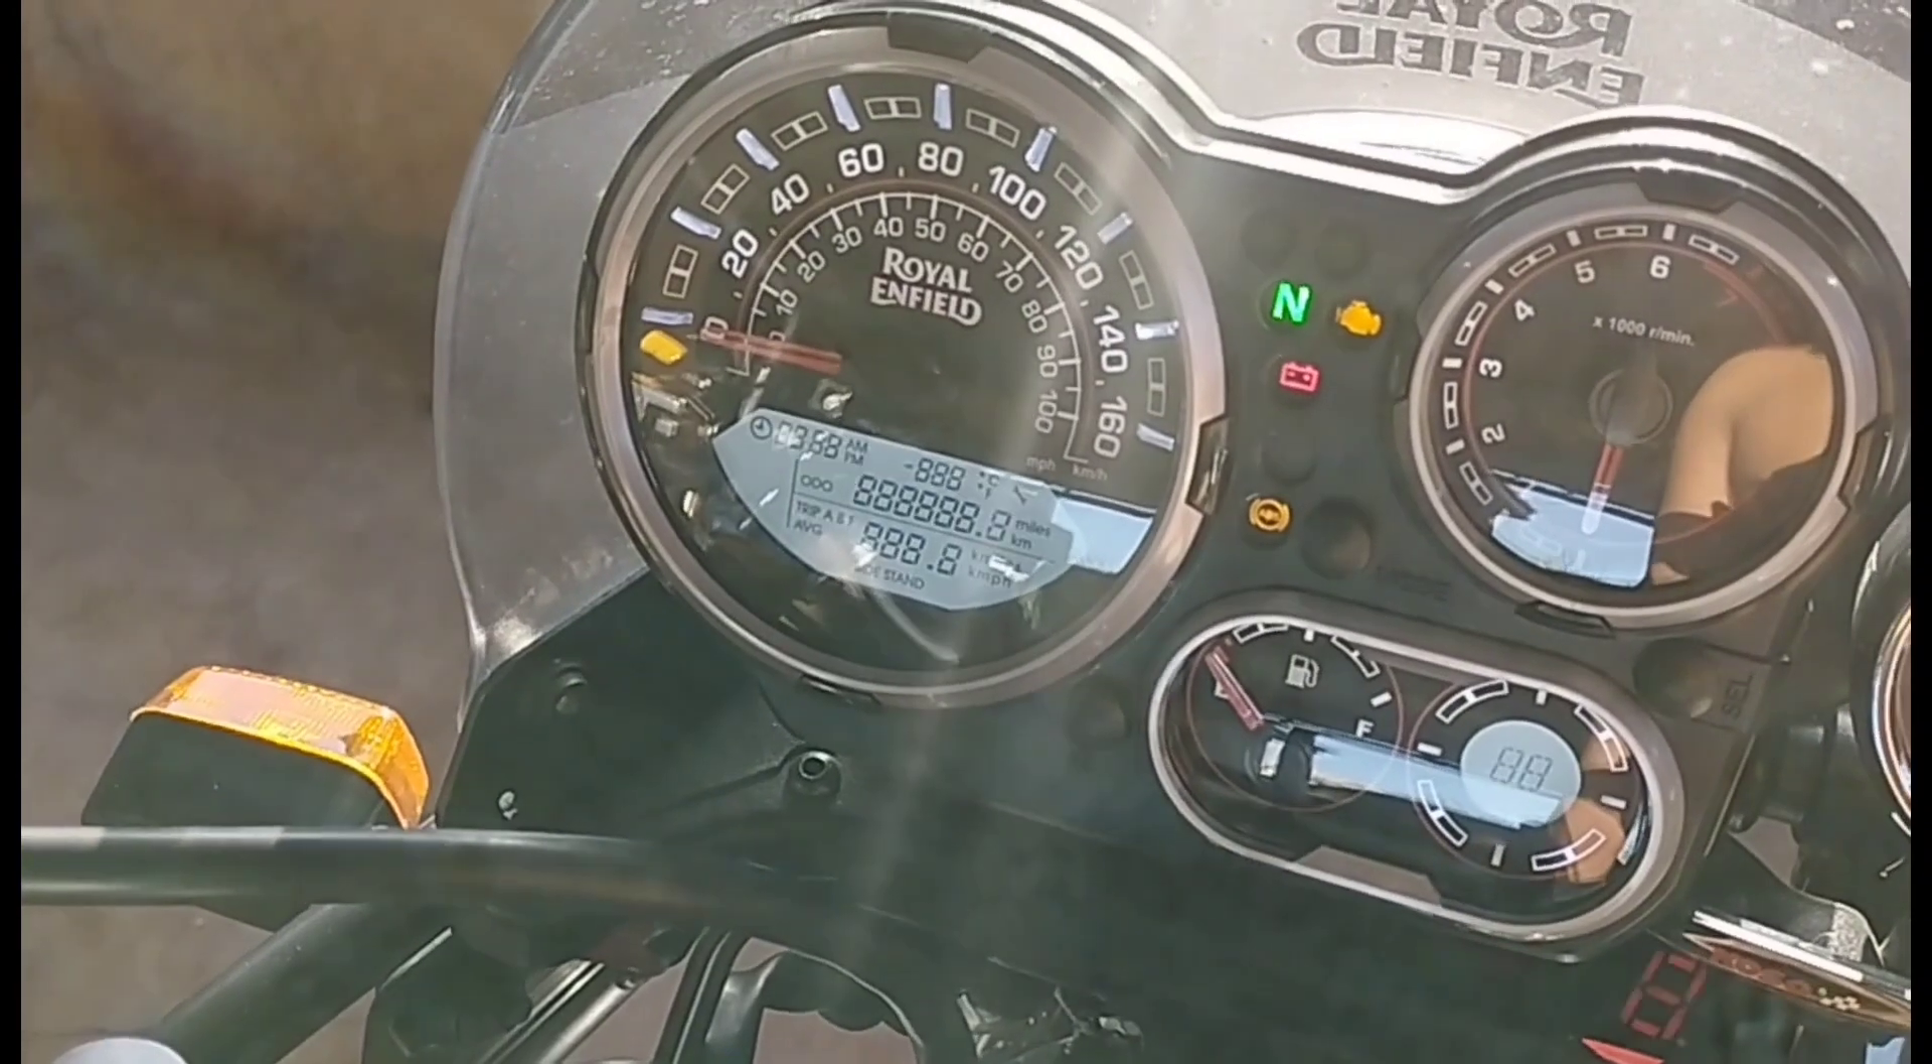Aí galera, o painel montado, já testei aqui, tá funcionando tudo bonitinho.